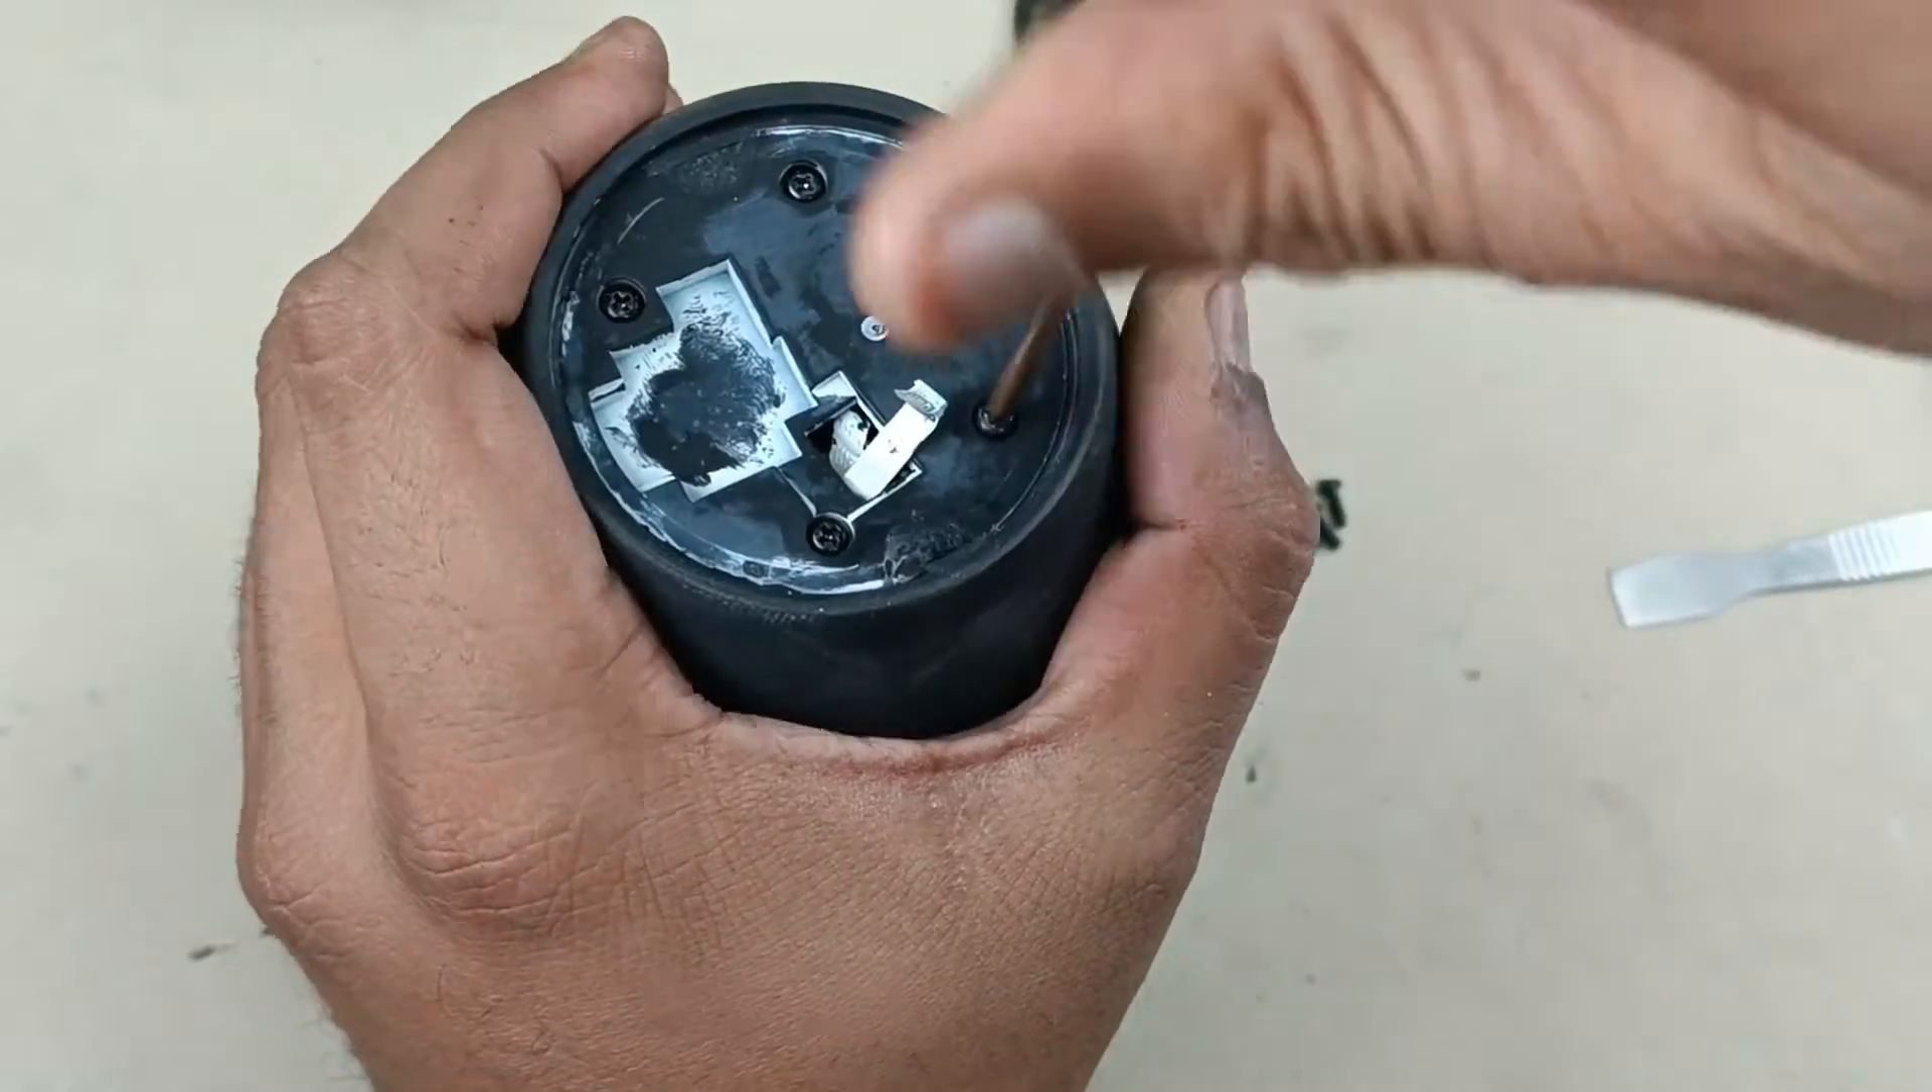All right, I am removing this top cover. There is one more cover here. Let me unscrew all these four screws.